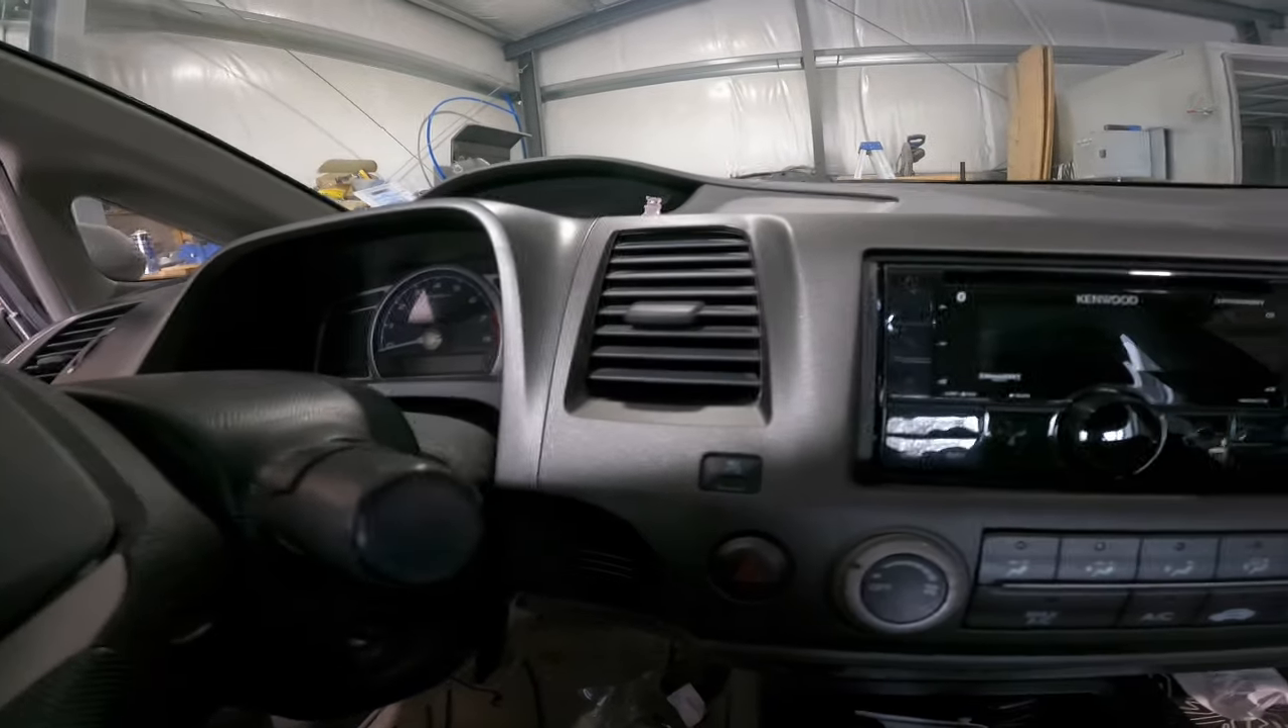So, there we have it. The radio's back in. Dash is back together.